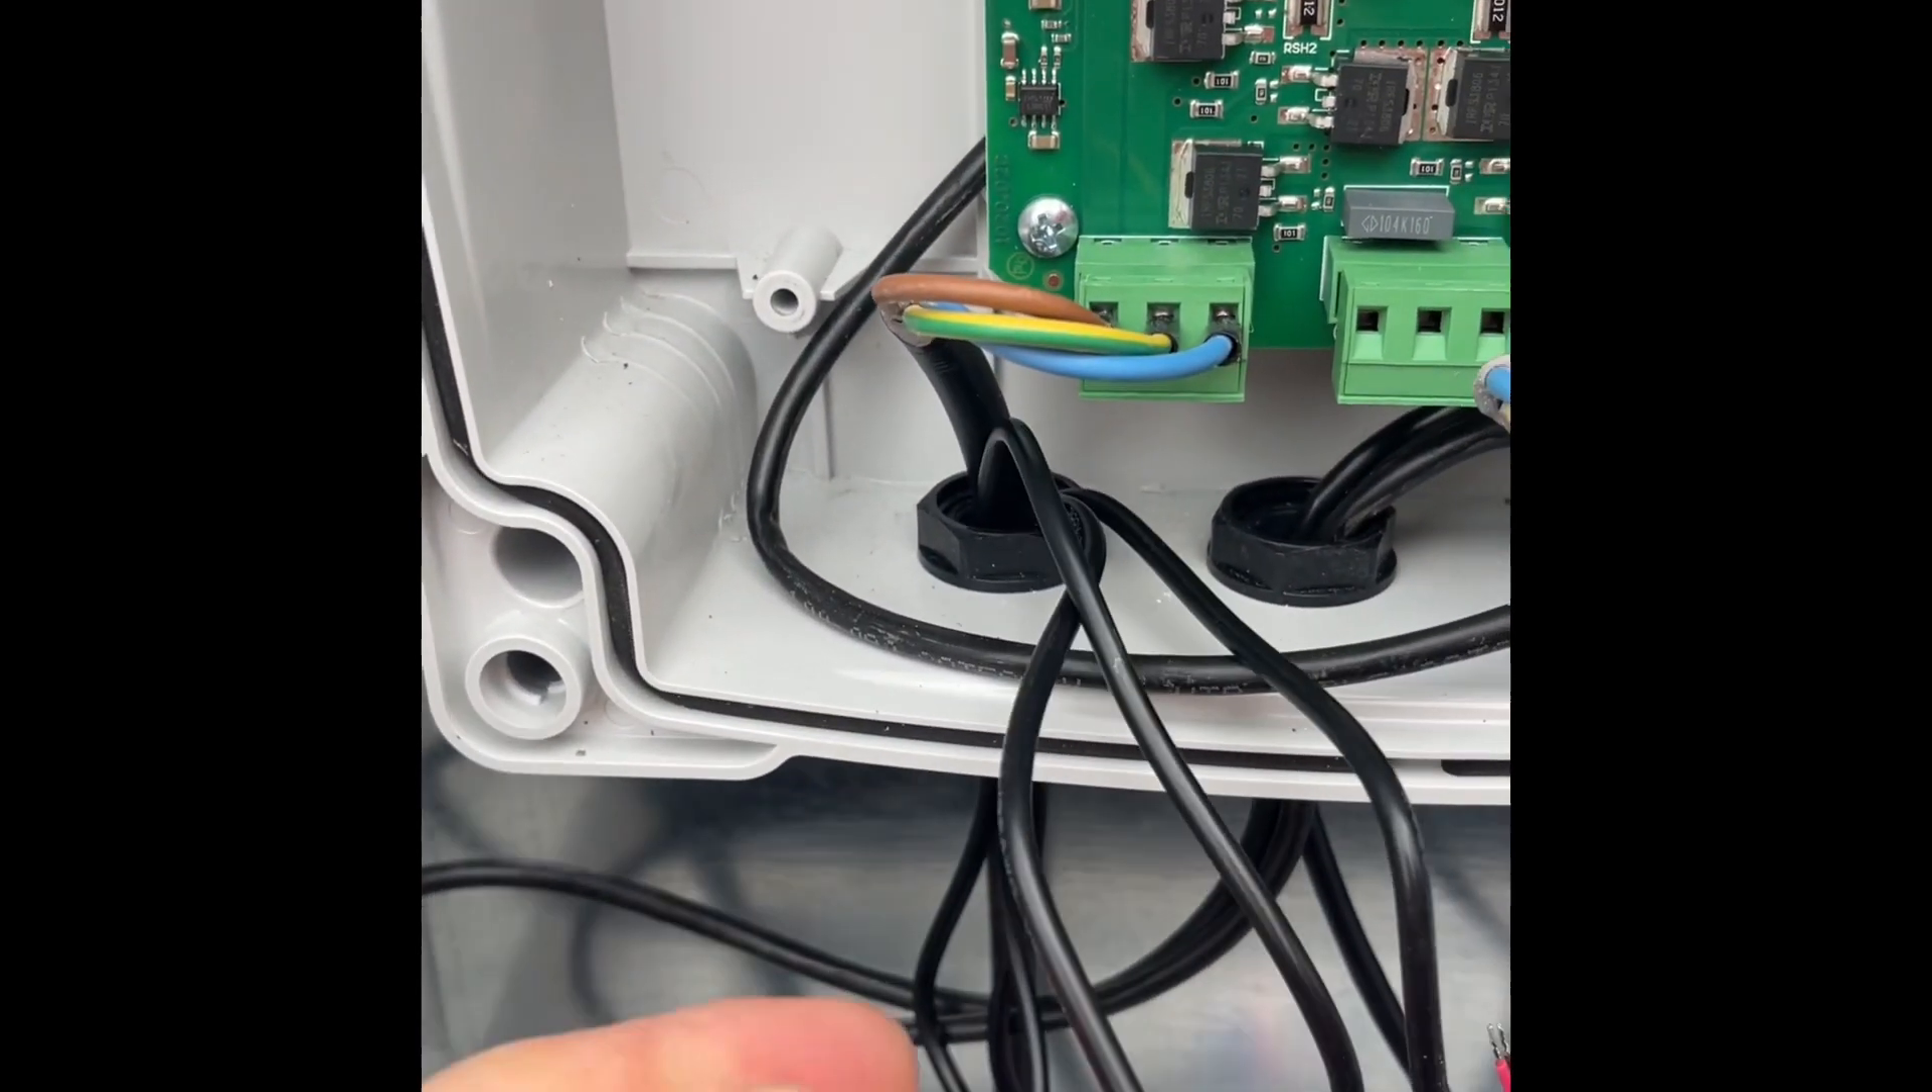All right so we've pulled the cables through and we've now got them inside the motor.